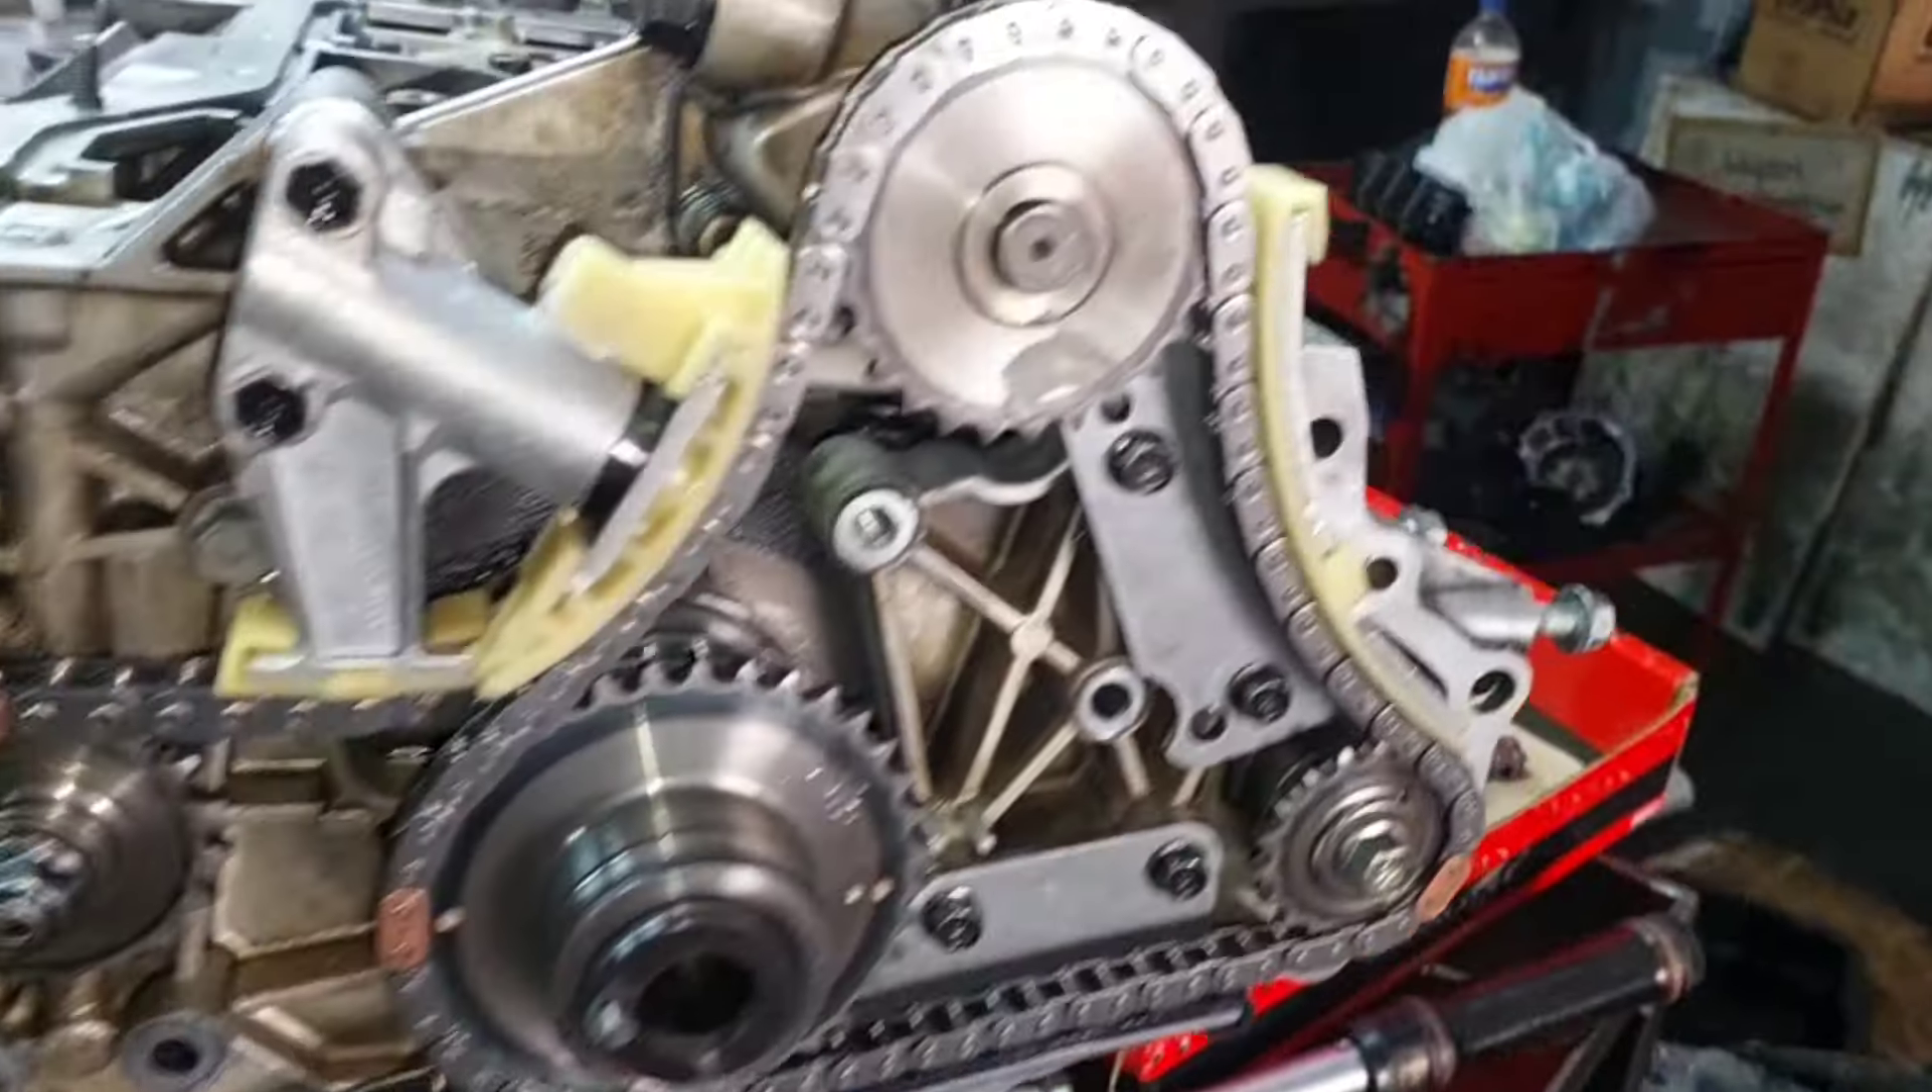Alt kısmı komple taktım. Alt zincir setini taktım.